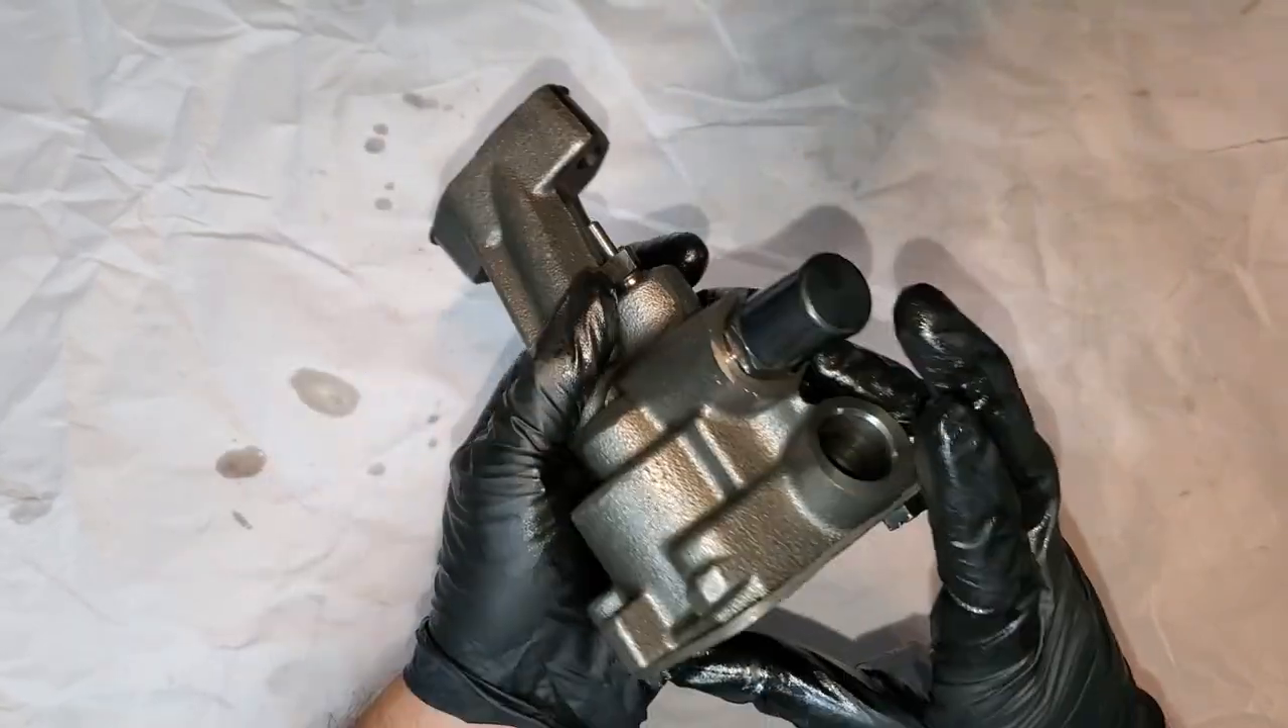All right guys here's my 80 pound standard pump we pulled out of the engine I have not taken it apart yet.